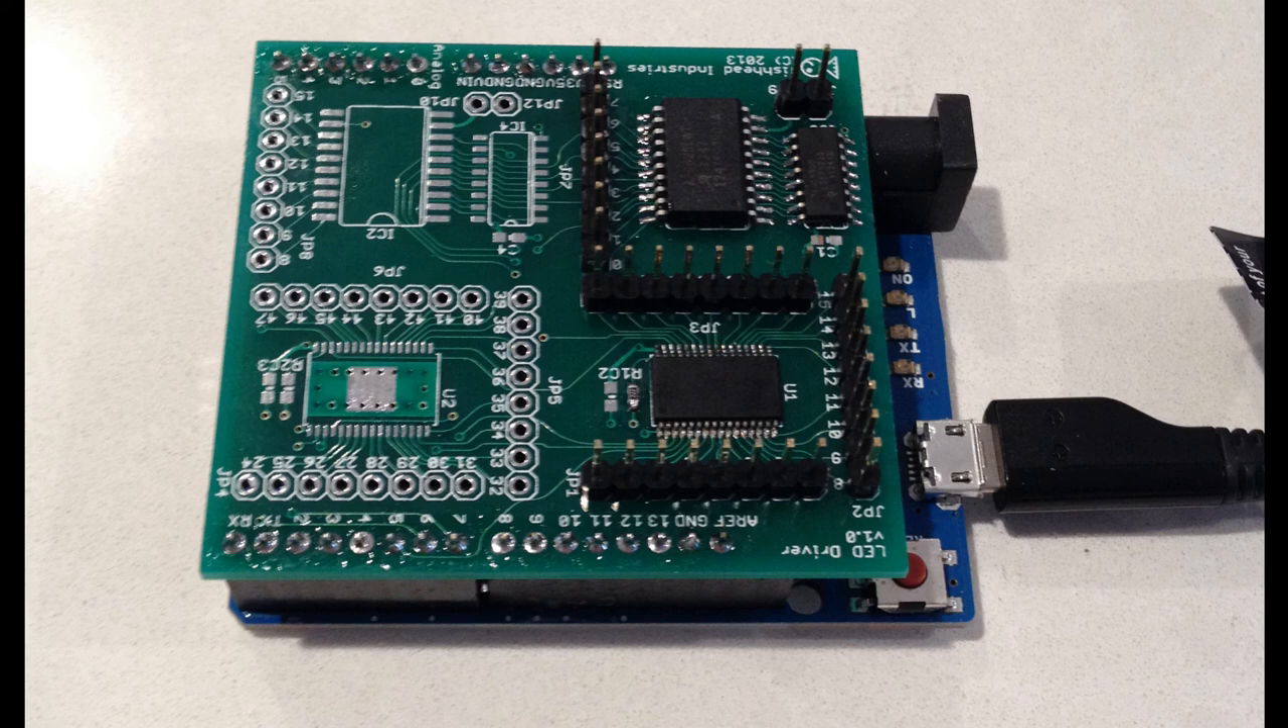I've only populated half of the chips.